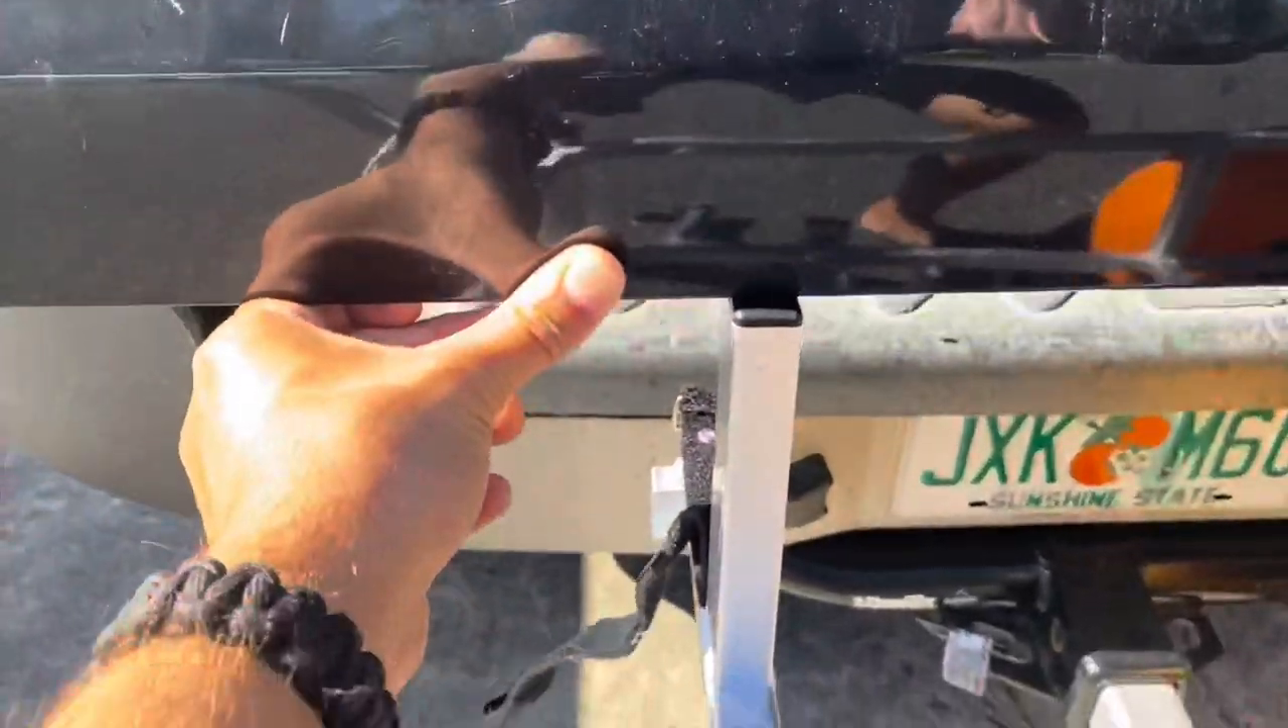I want to make sure that my tailgate would close. And it will not. It hits.